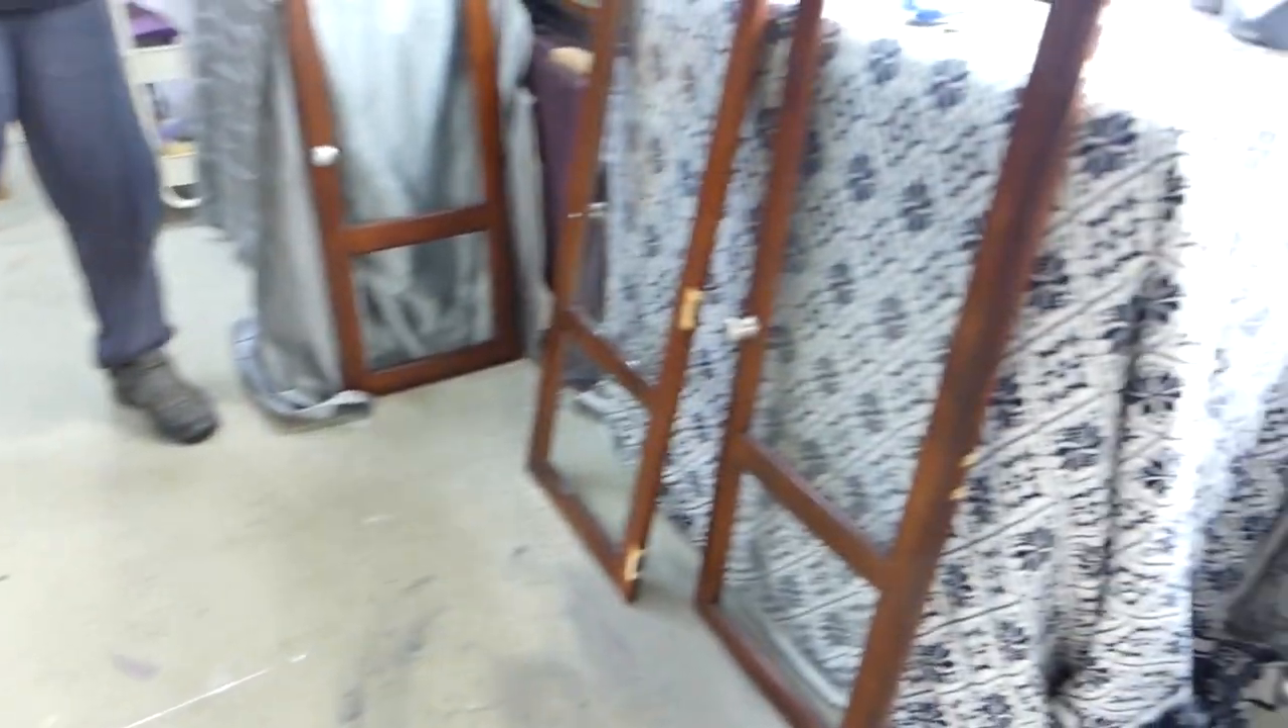We've taken the doors out as you can see they're here.